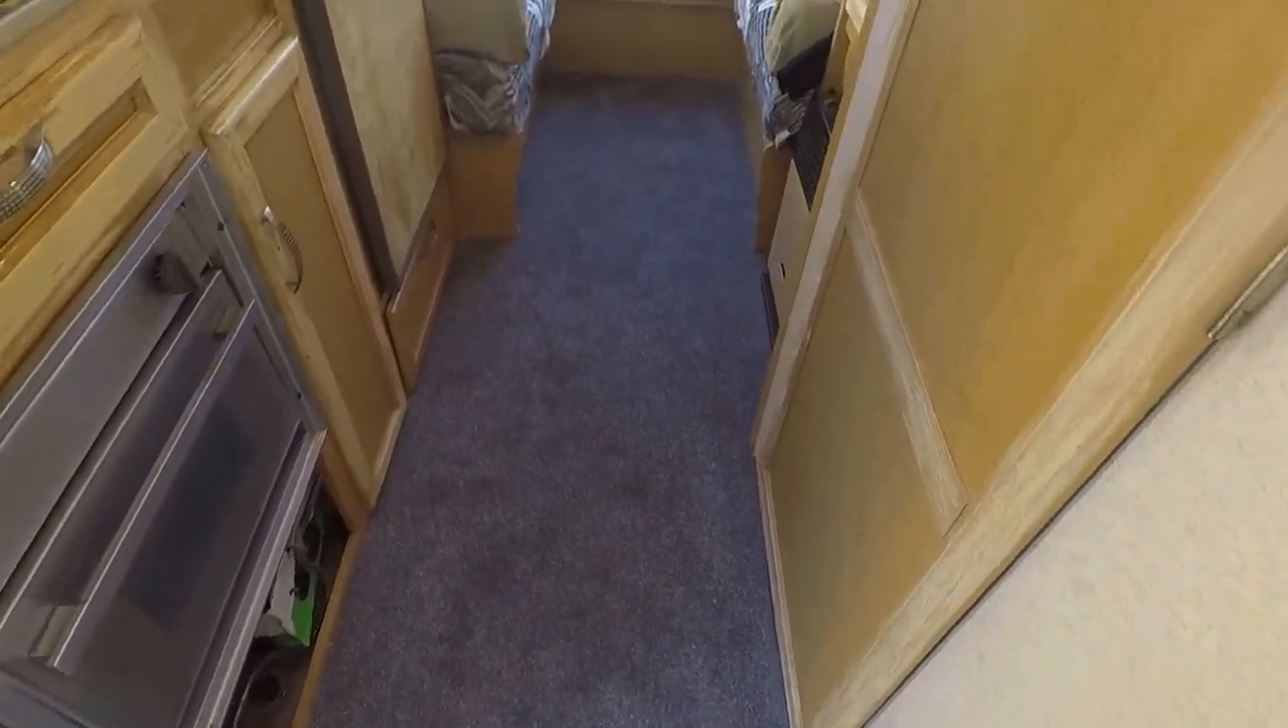We've put the new carpet down. There you see.